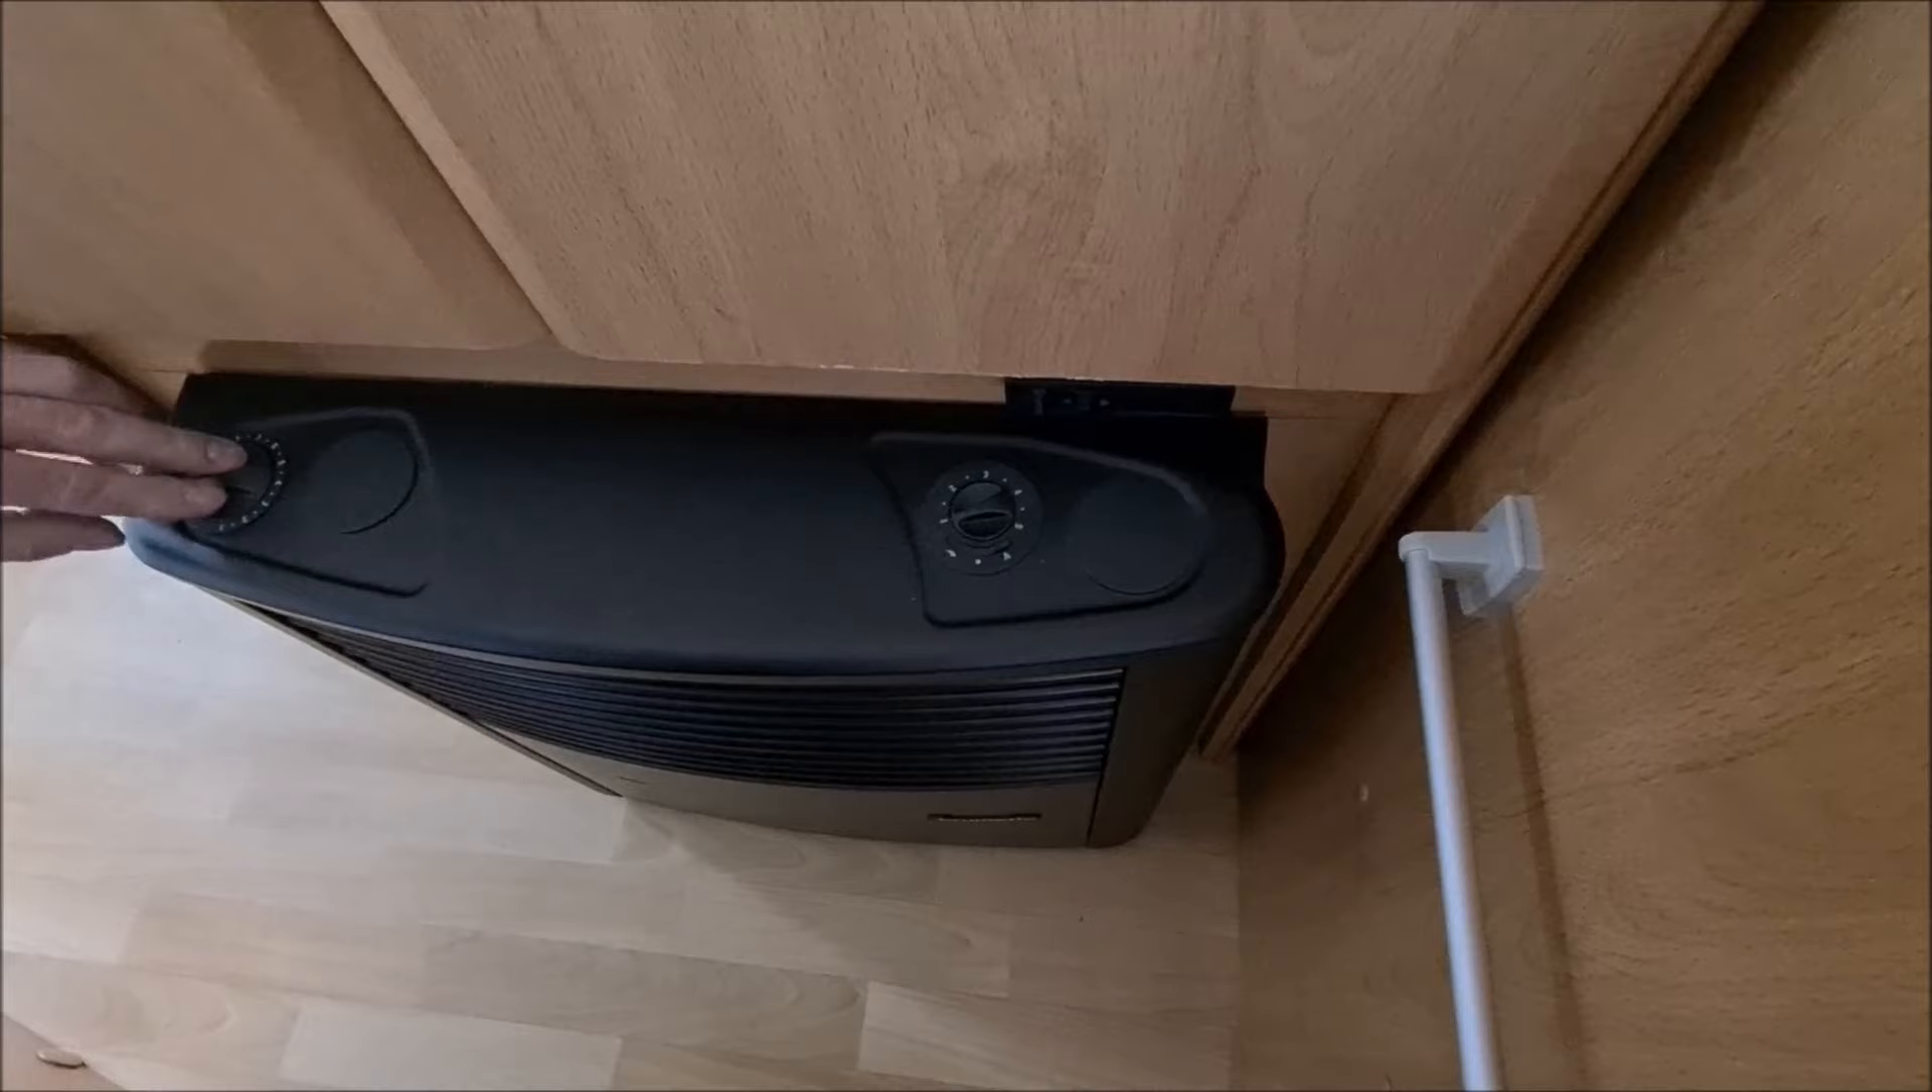Jetzt ist die Verkleidung wieder montiert.